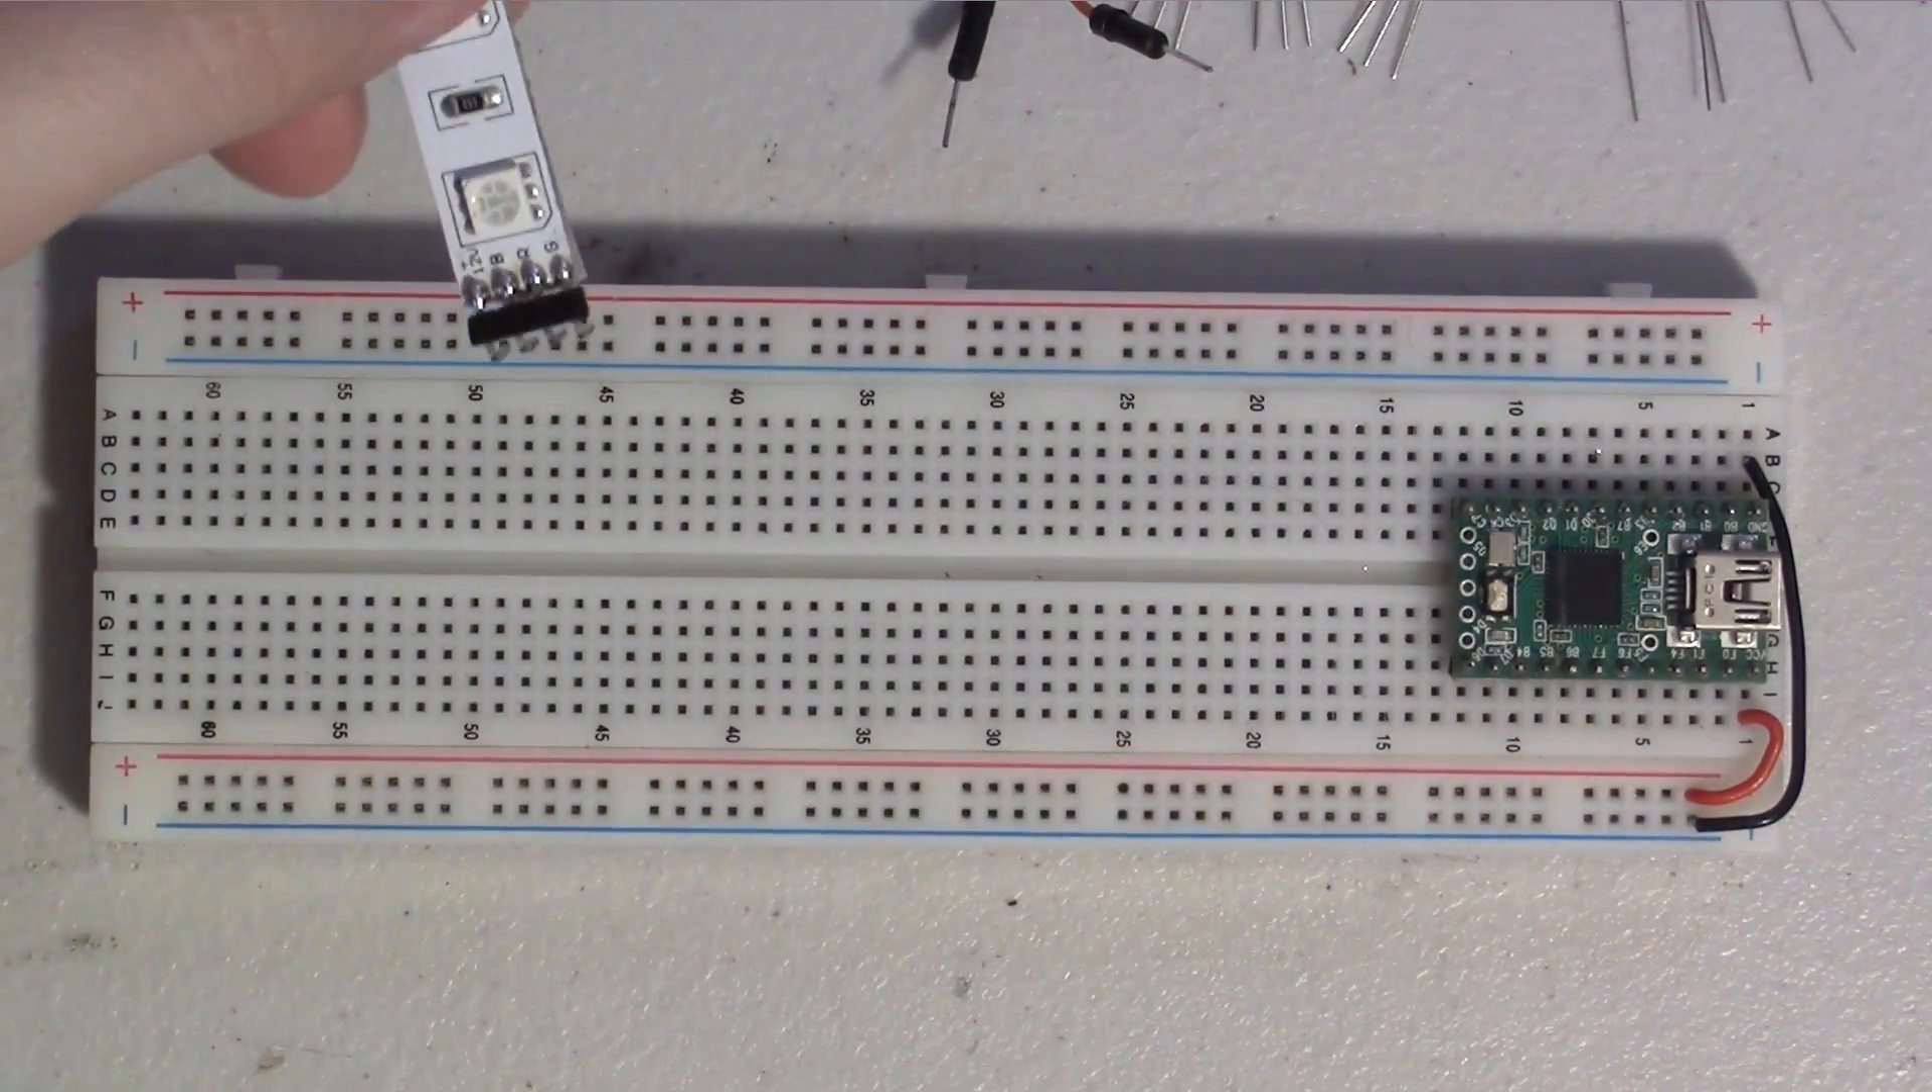I have already prepped this little chunk of LED strip here with some header pins.